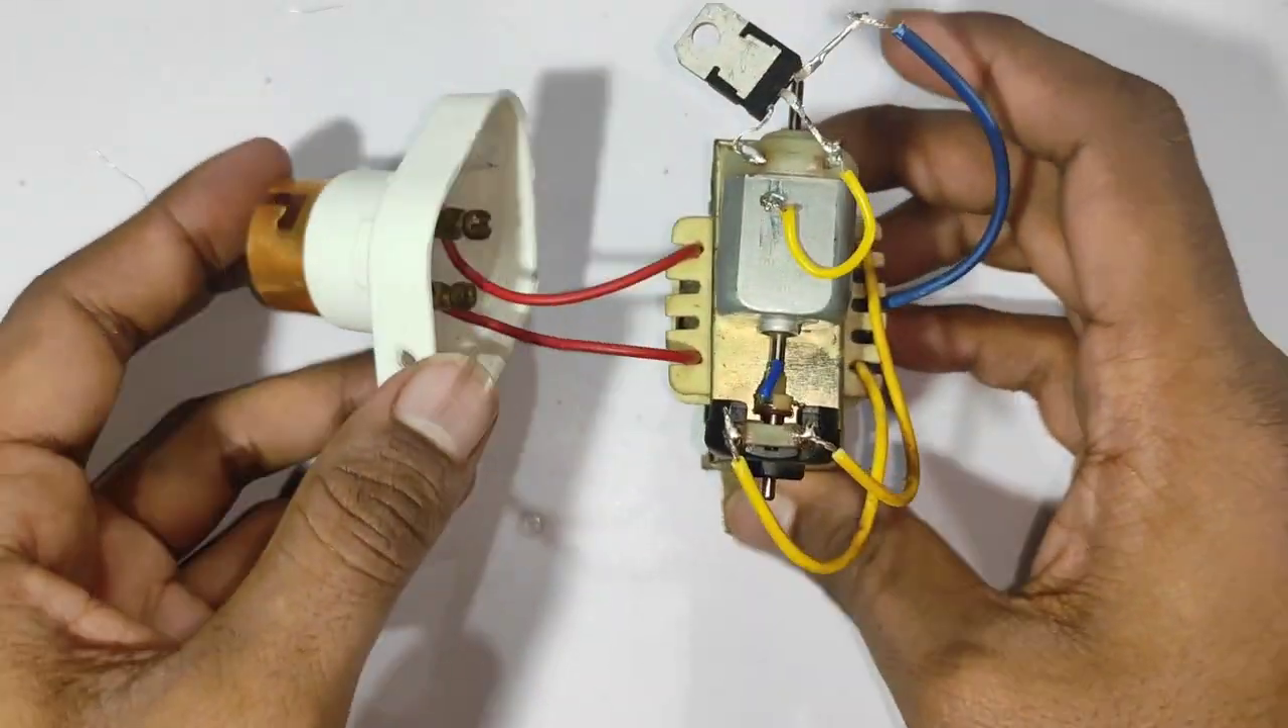दोस्त यहाँ पर मैंने एक हॉल्डर को कनेक्ट कर लिया है।